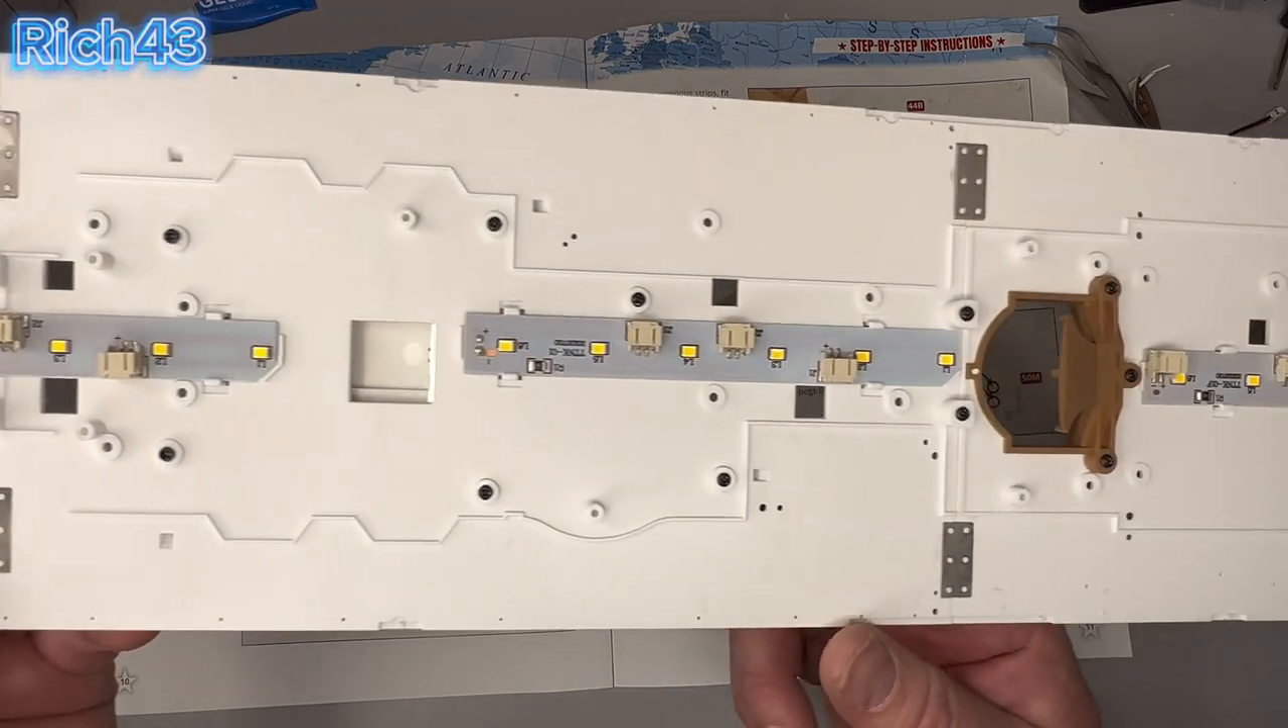But so far so good guys that's that led strip done.